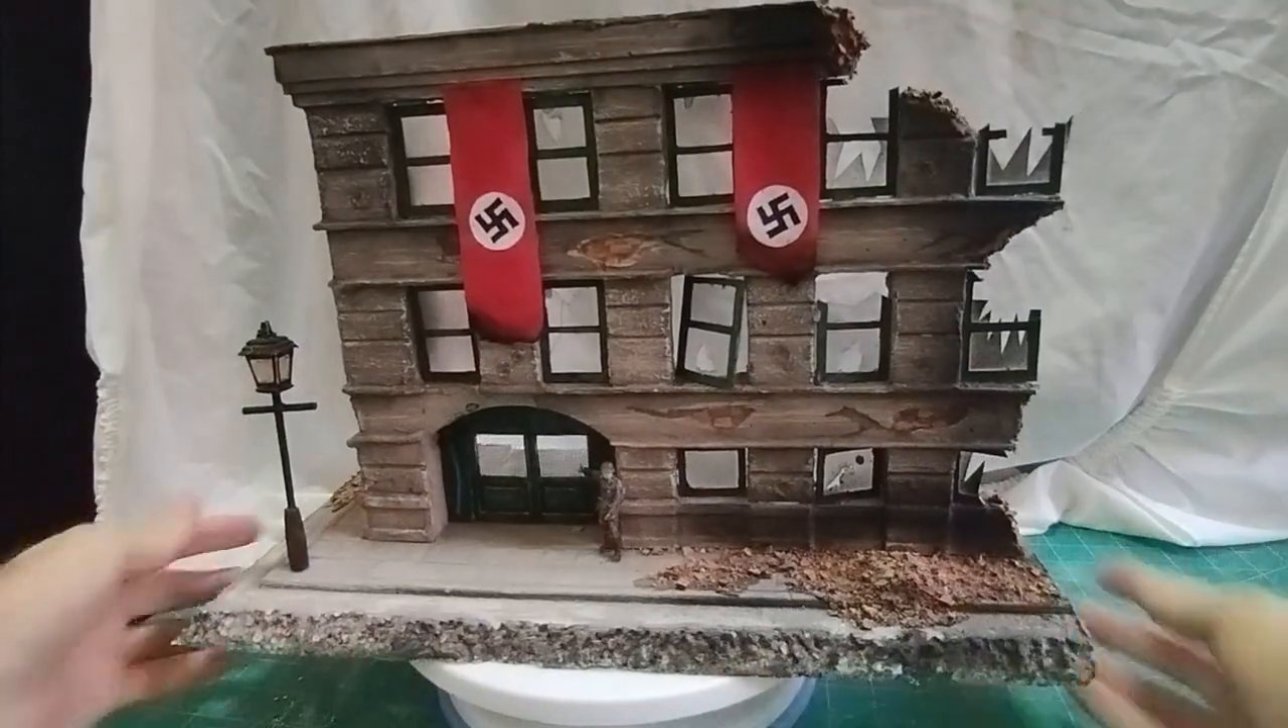Okay so project finished now I put all my window frames in which took rather a long time.